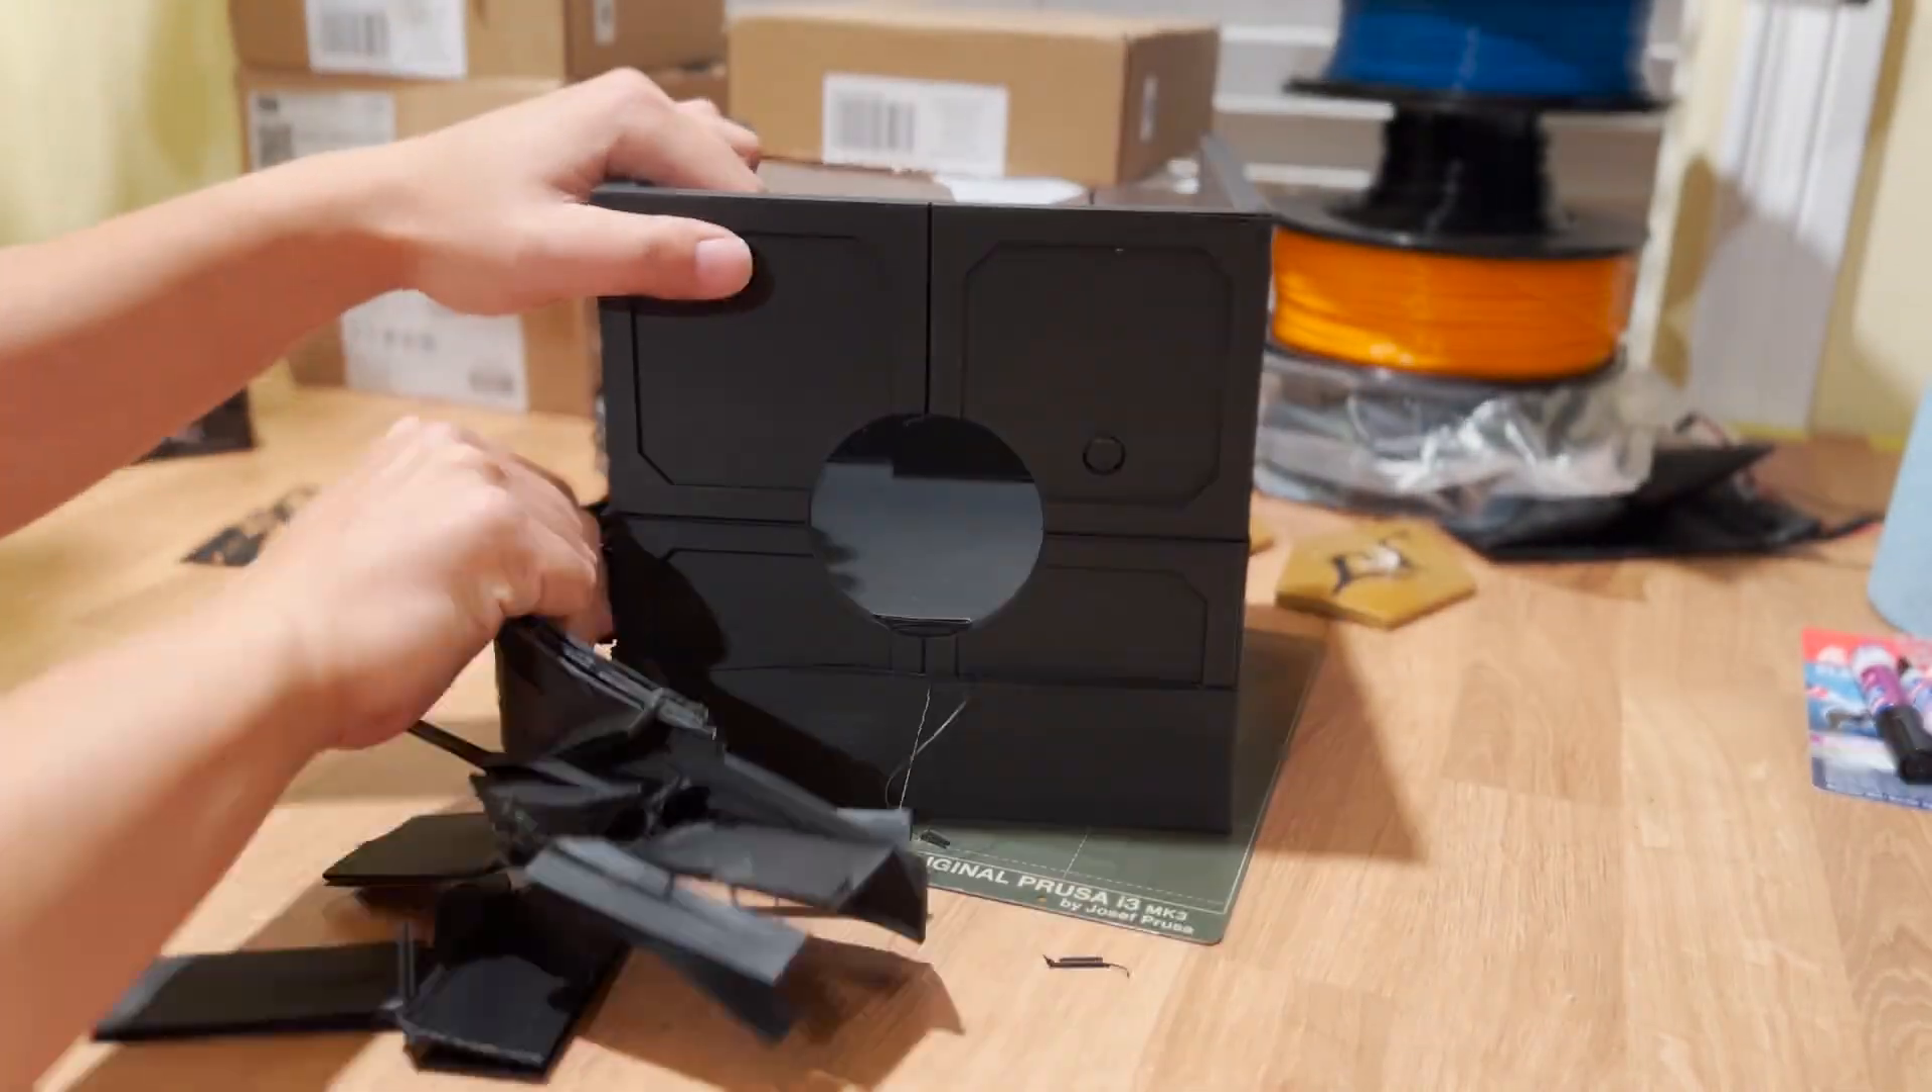Because the box was printed in one piece, there are tons of supports to remove.